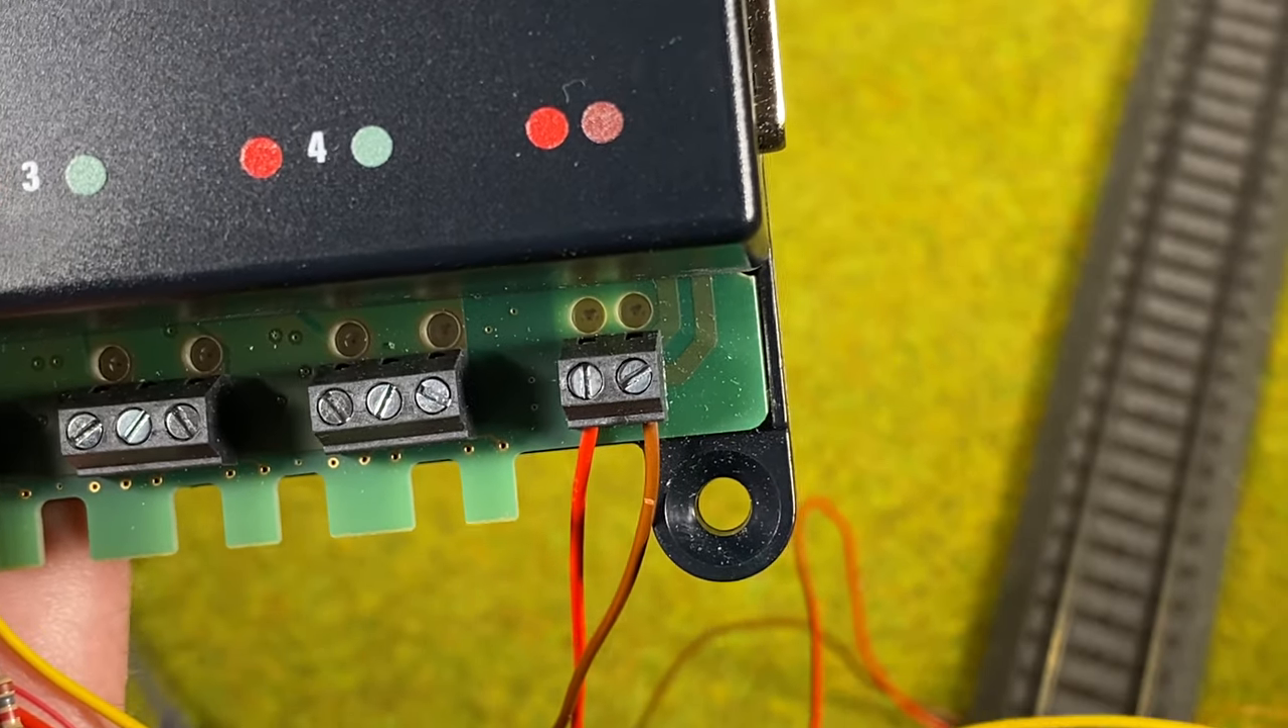And now you see I have reversed the cables and actually connected them correctly. So if you look at the red cable here it's to the left where the red dot is to the left.